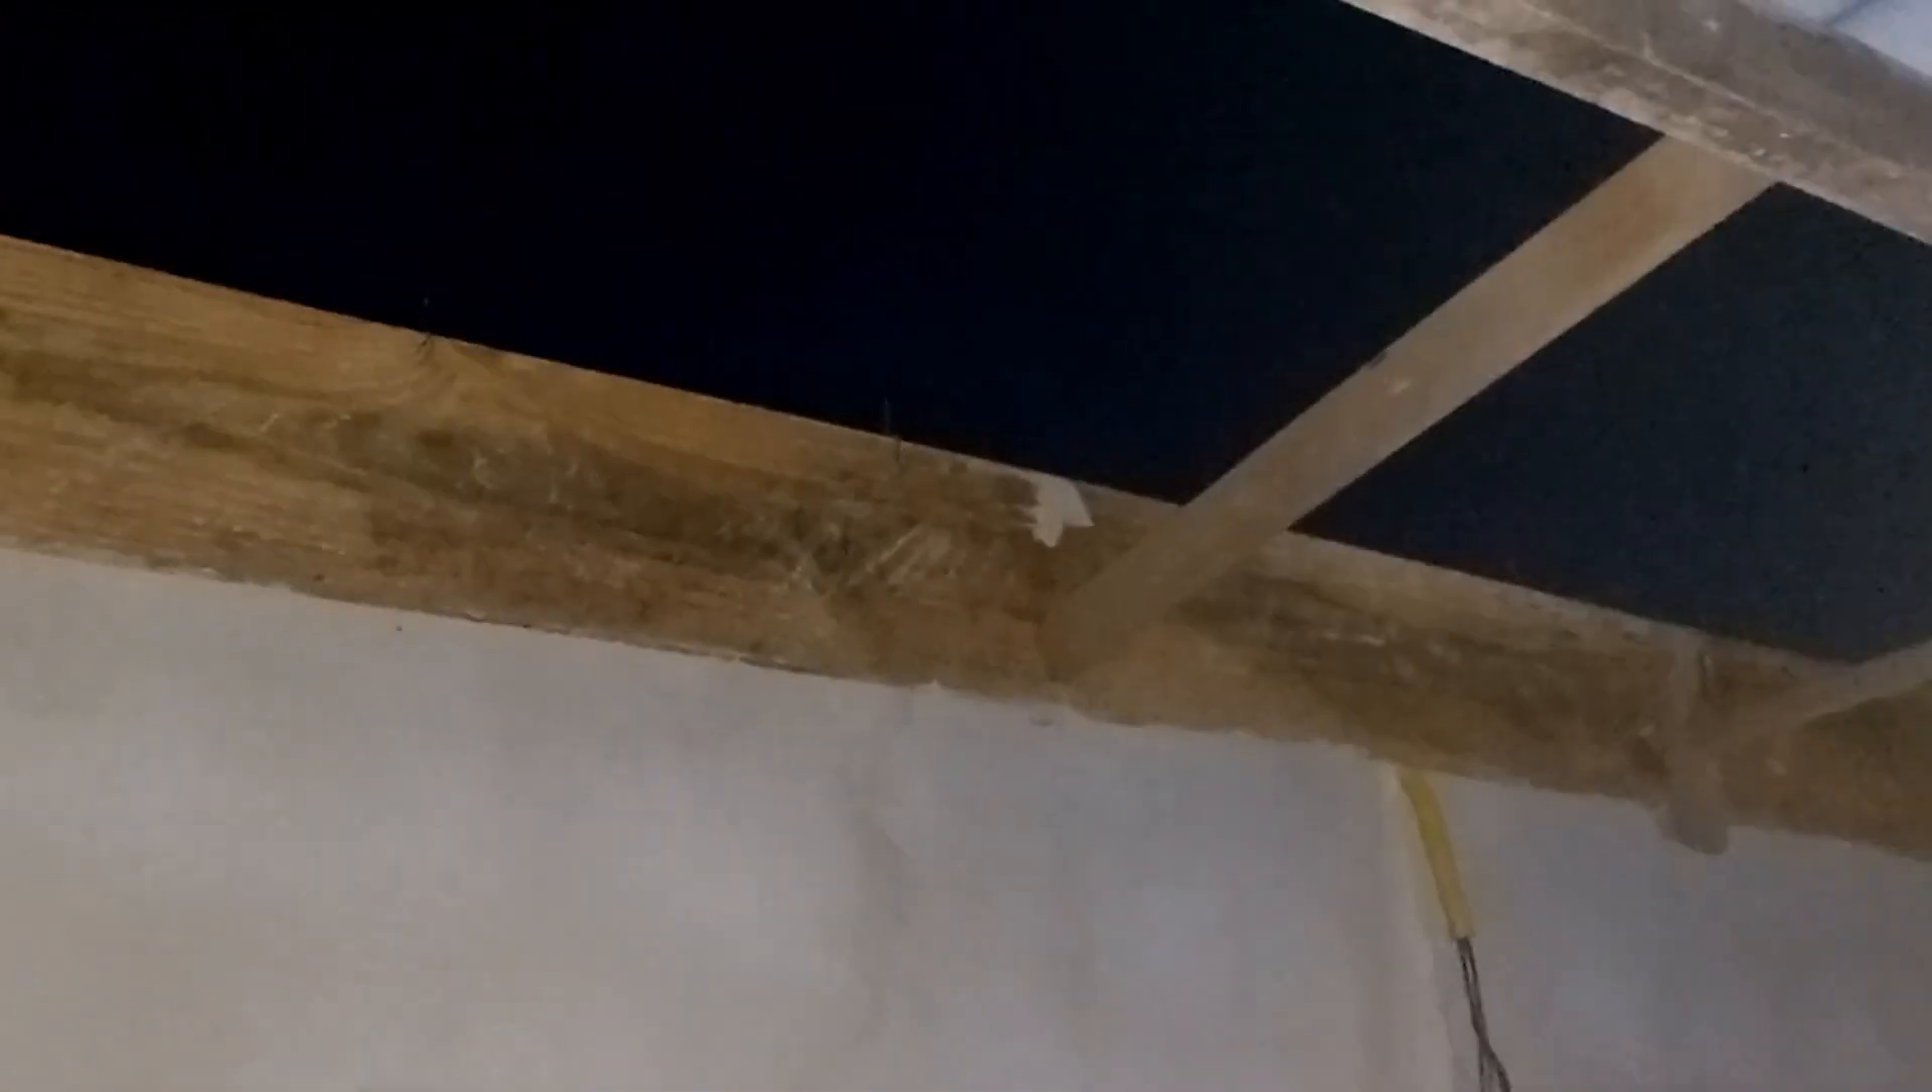A madeira já tá Colocada ali ó.